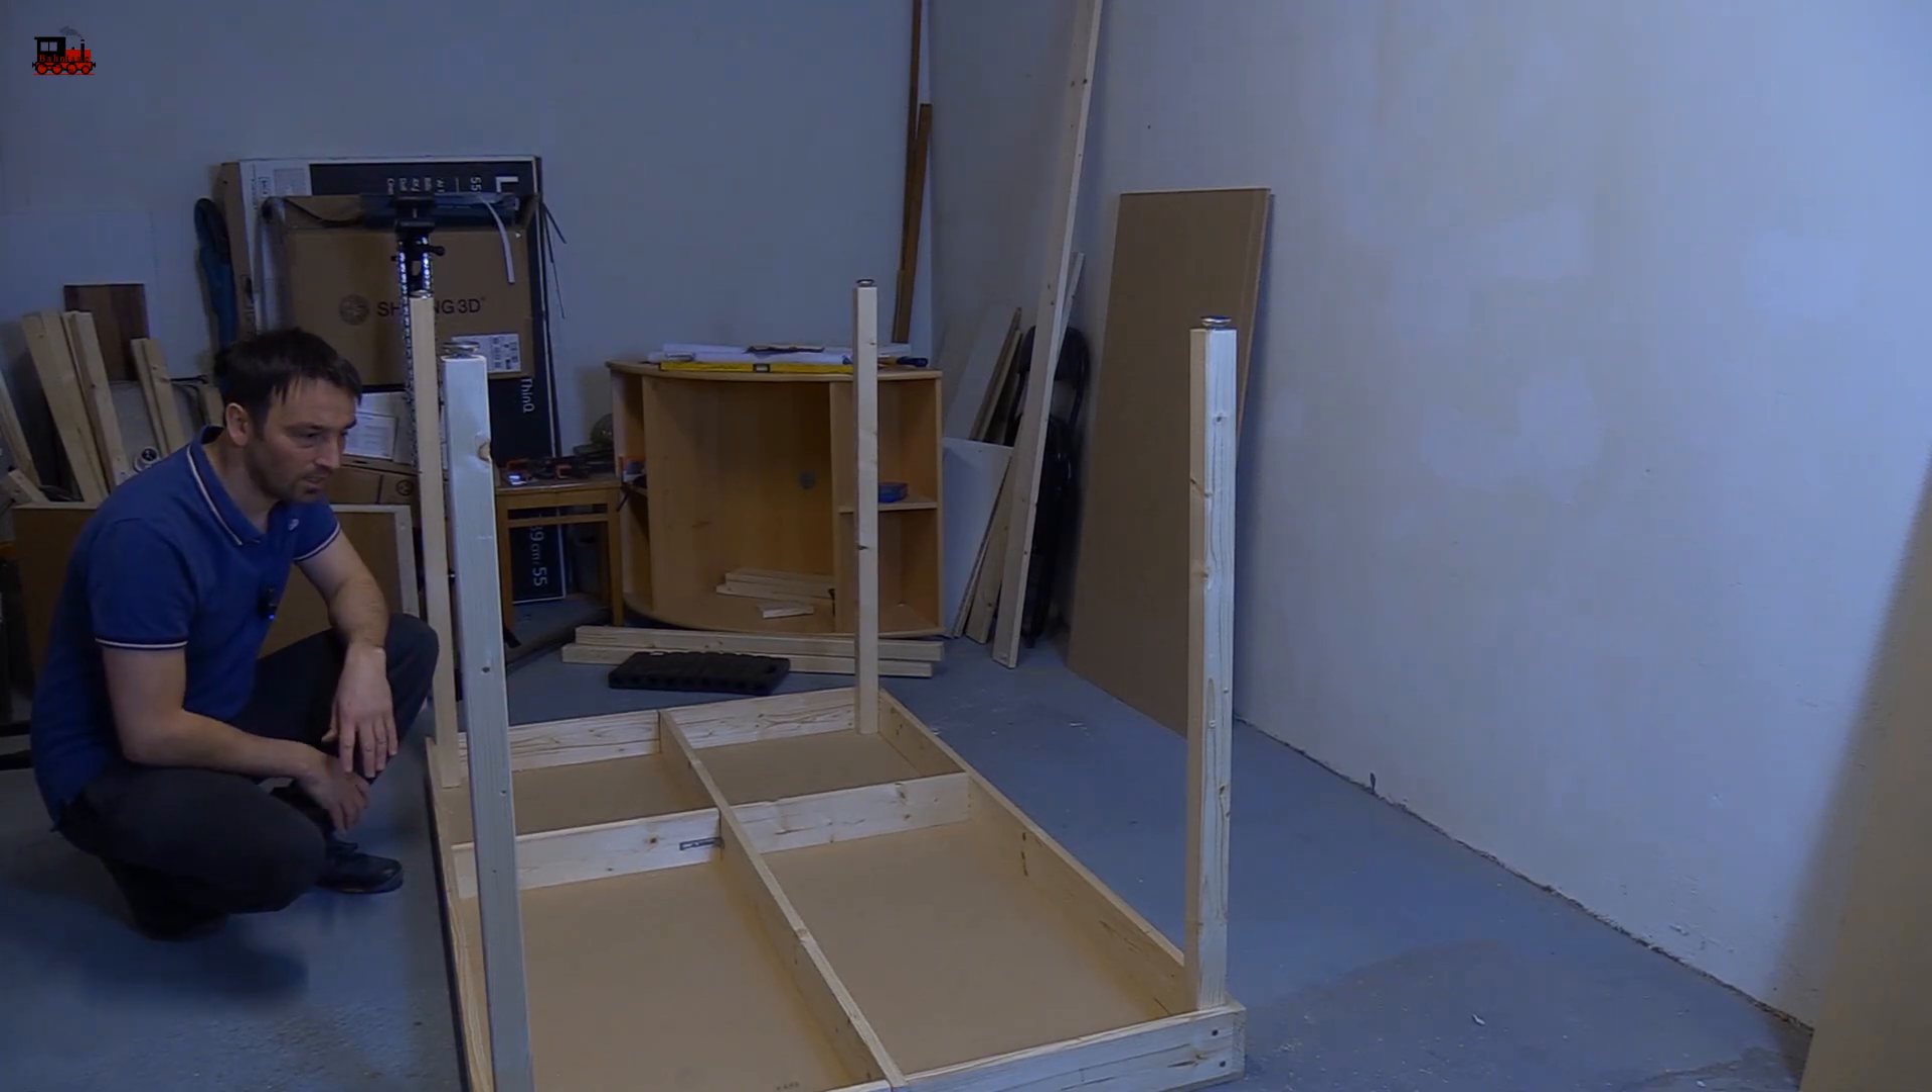Ich habe jetzt erstmal noch vier Tischbeine dran.